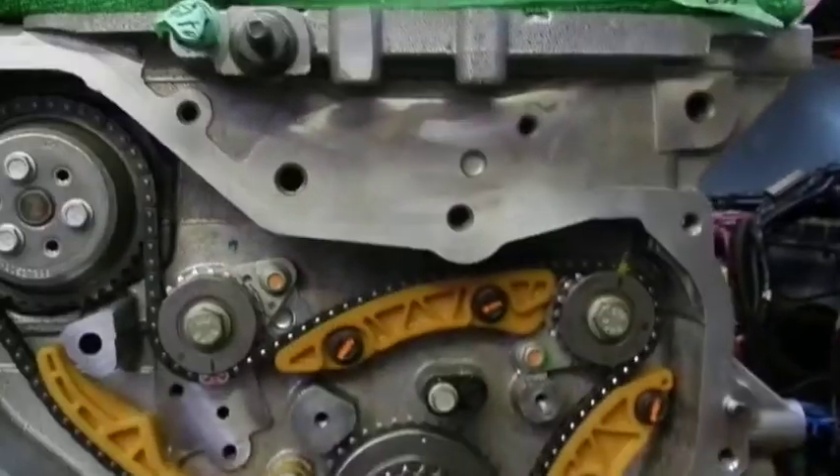As you can see I've got the drive chain back in place.